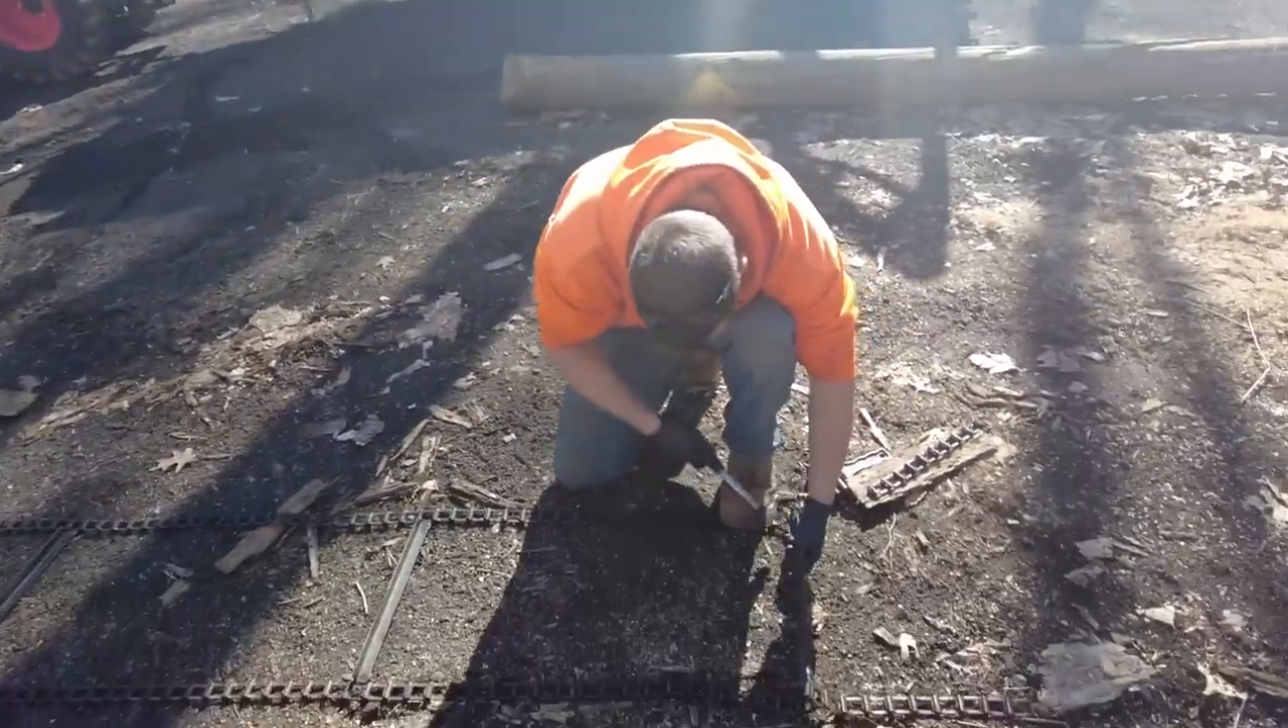Pulled the entire chain out. And we got it laying on the ground.